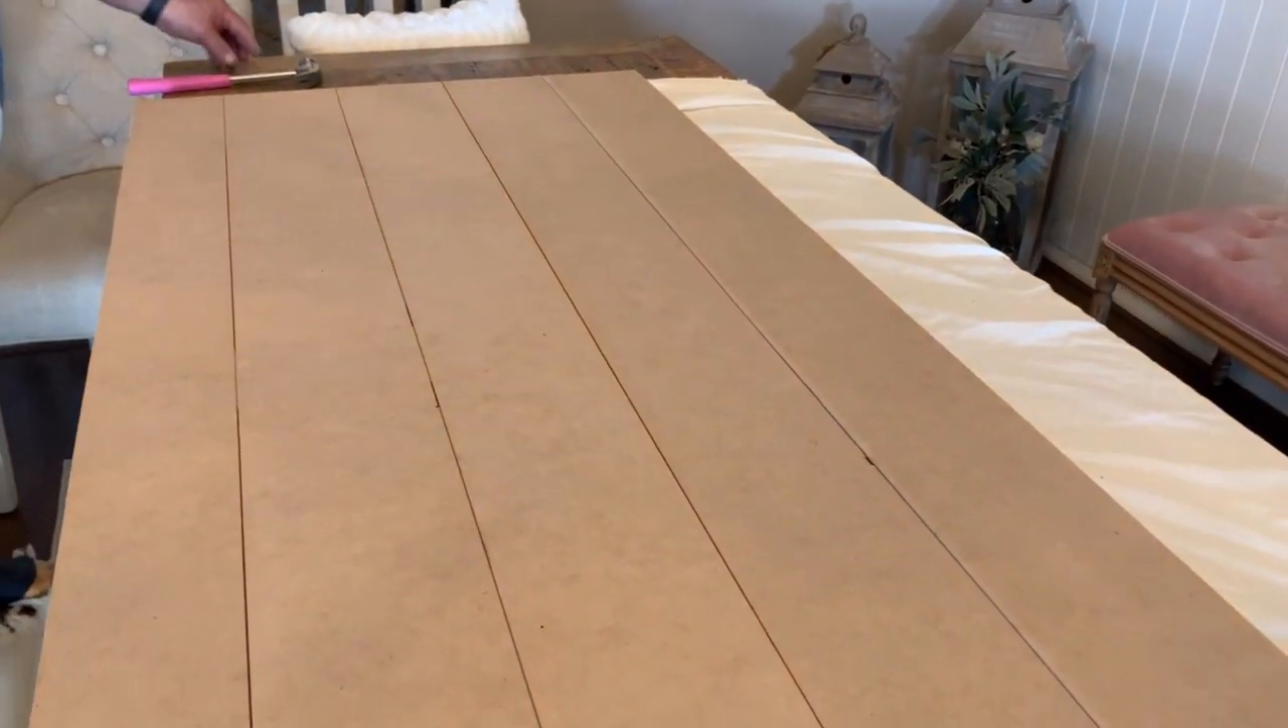Now you can see on purpose that we've left slight gaps in between each join, this is to give that shiplap look.